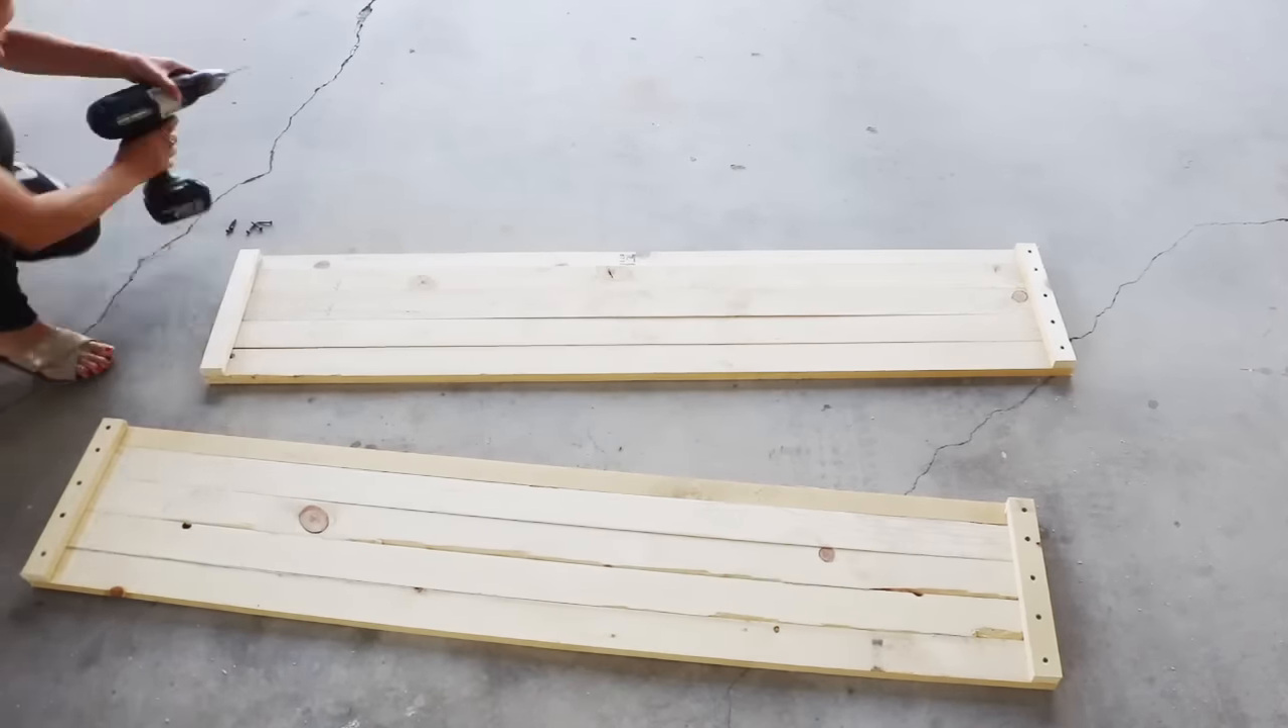I left no gaps between my wood boards but this is totally optional.